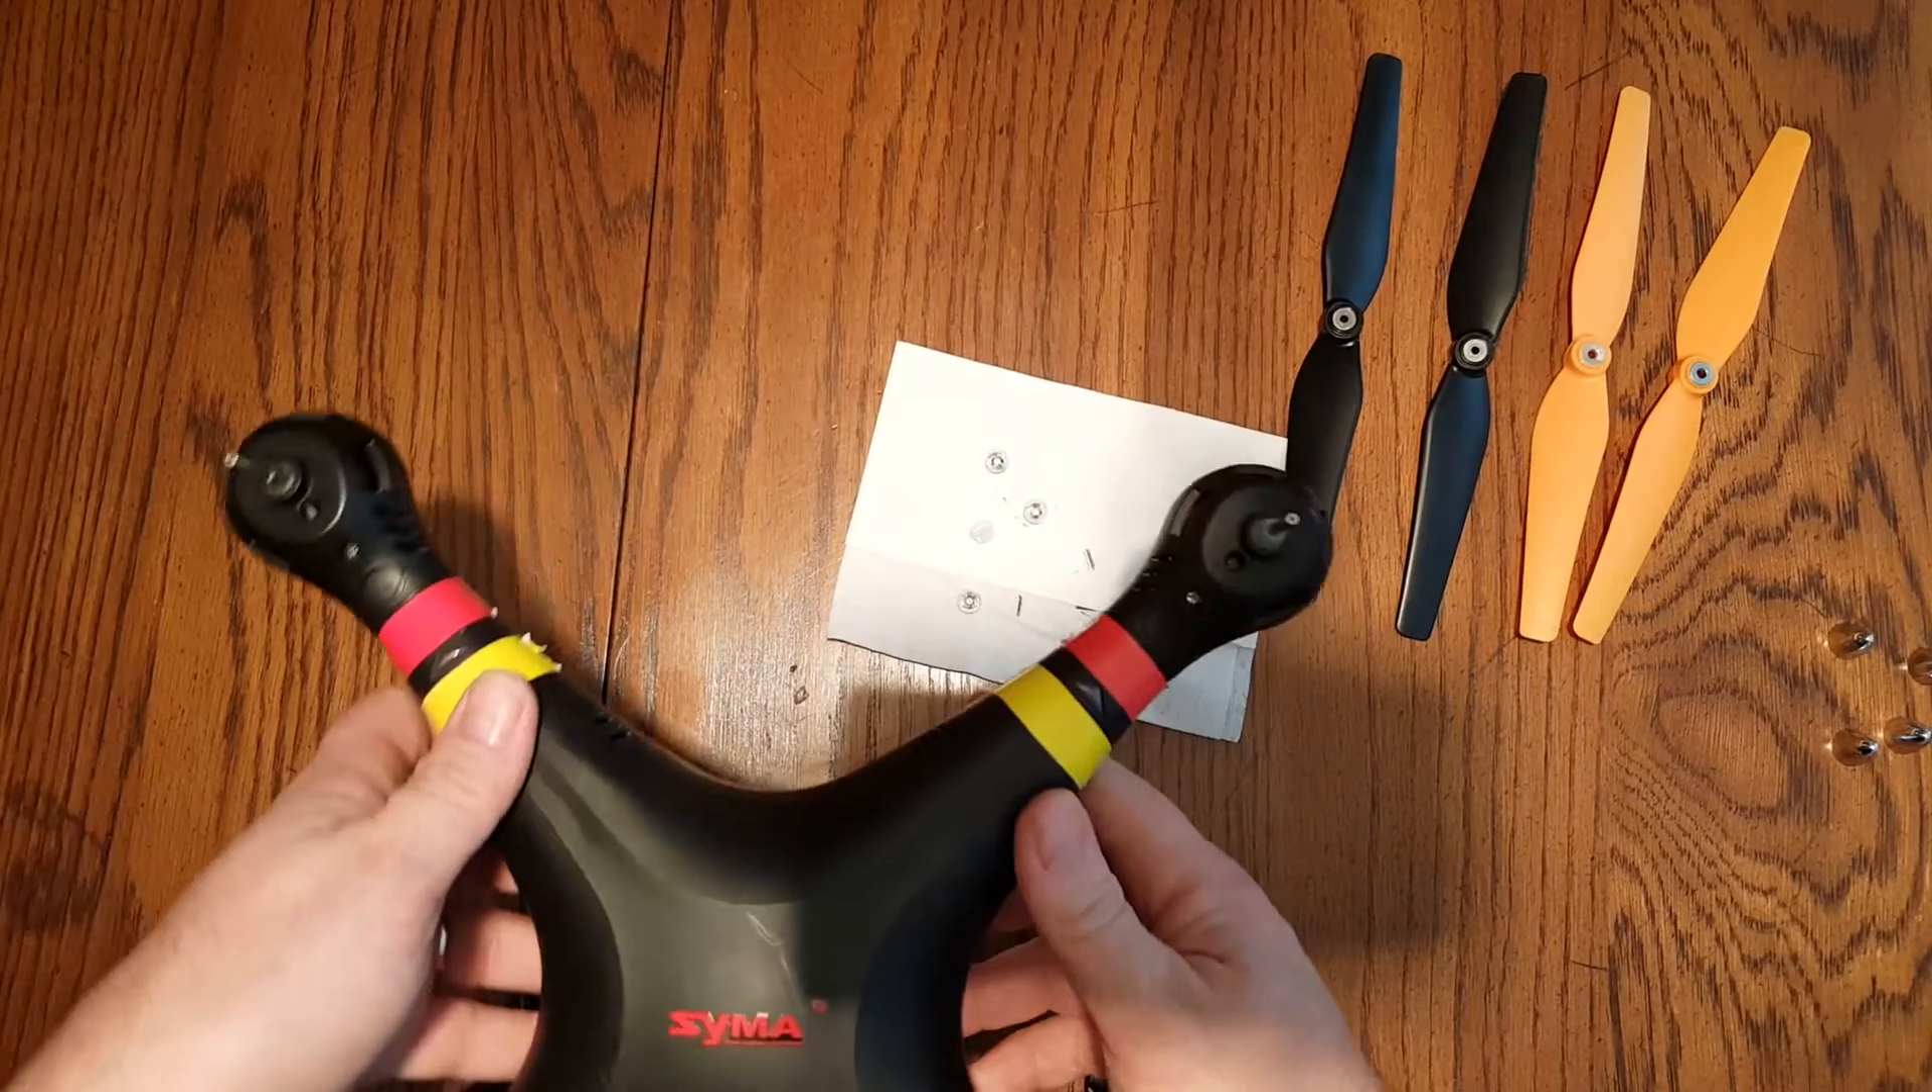I've got the four propellers off.